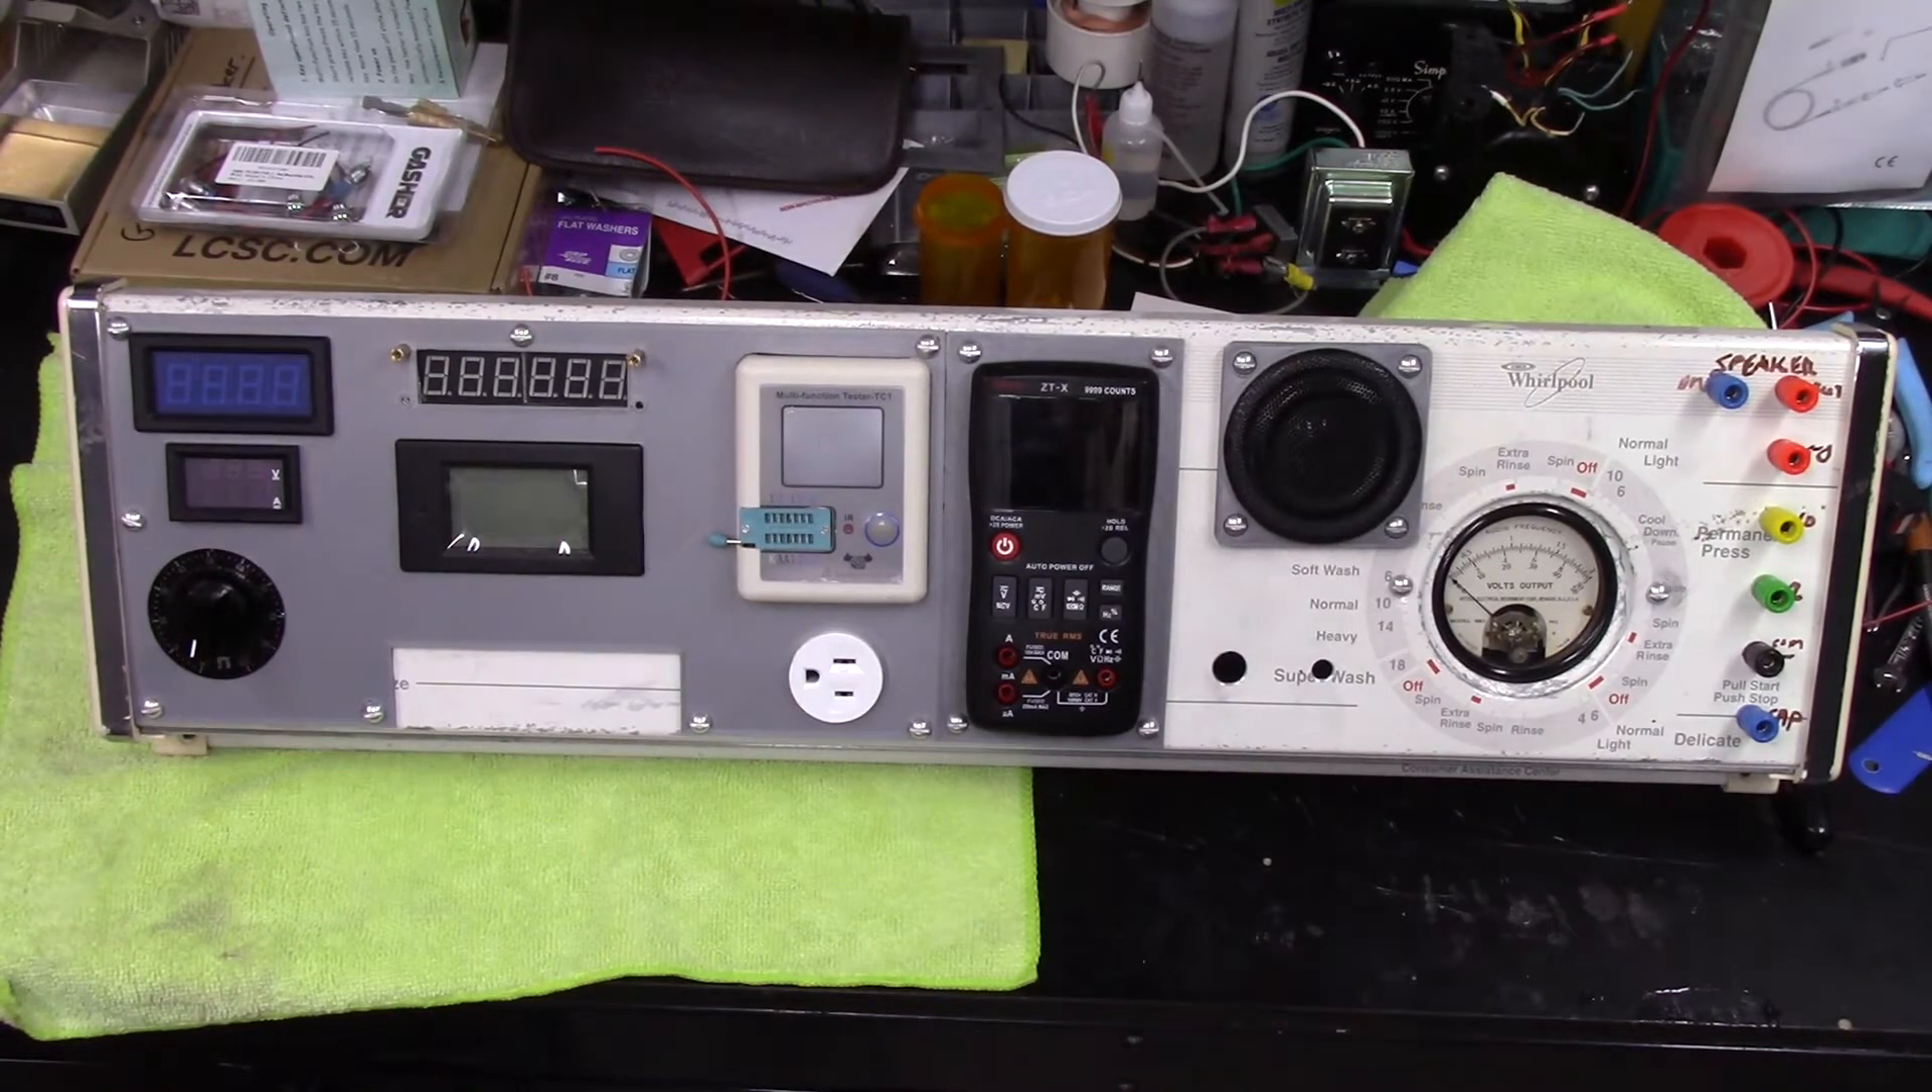Okay, so here is the final layout of the components on the MFP.